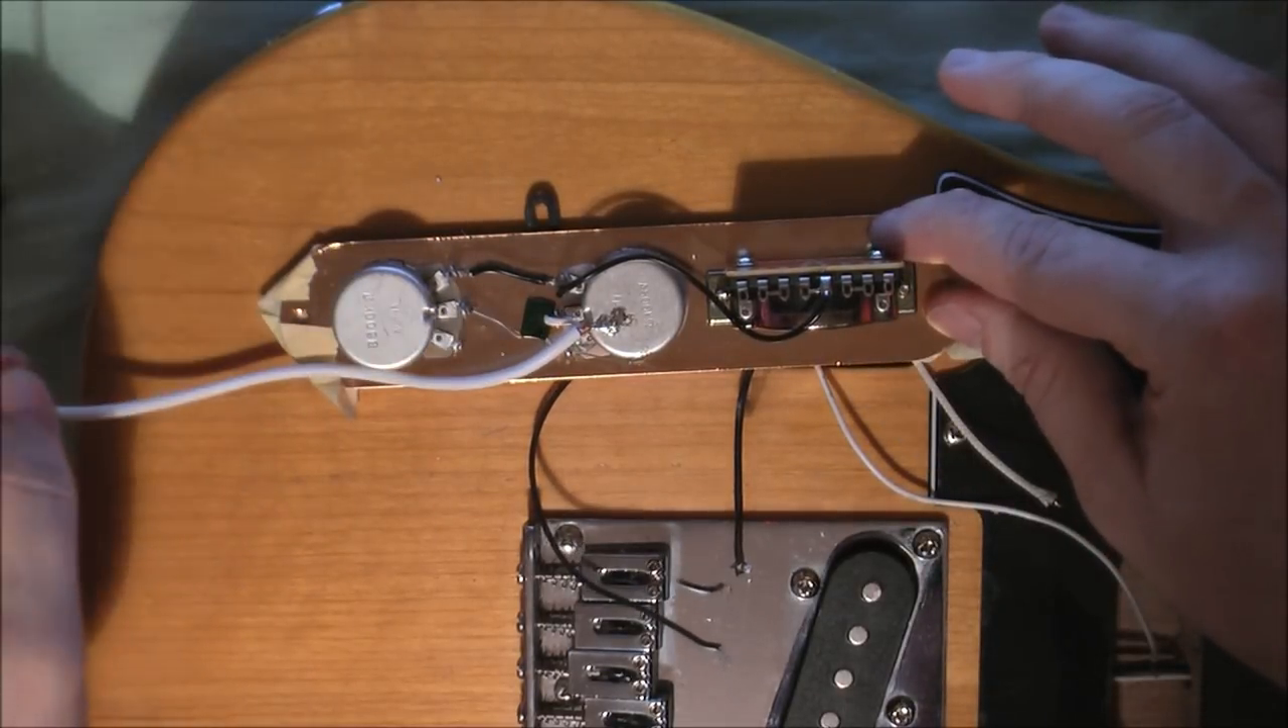Now we've got the control plate built pretty much. We've got the wire there for the output jack. Which we'll wire up later.